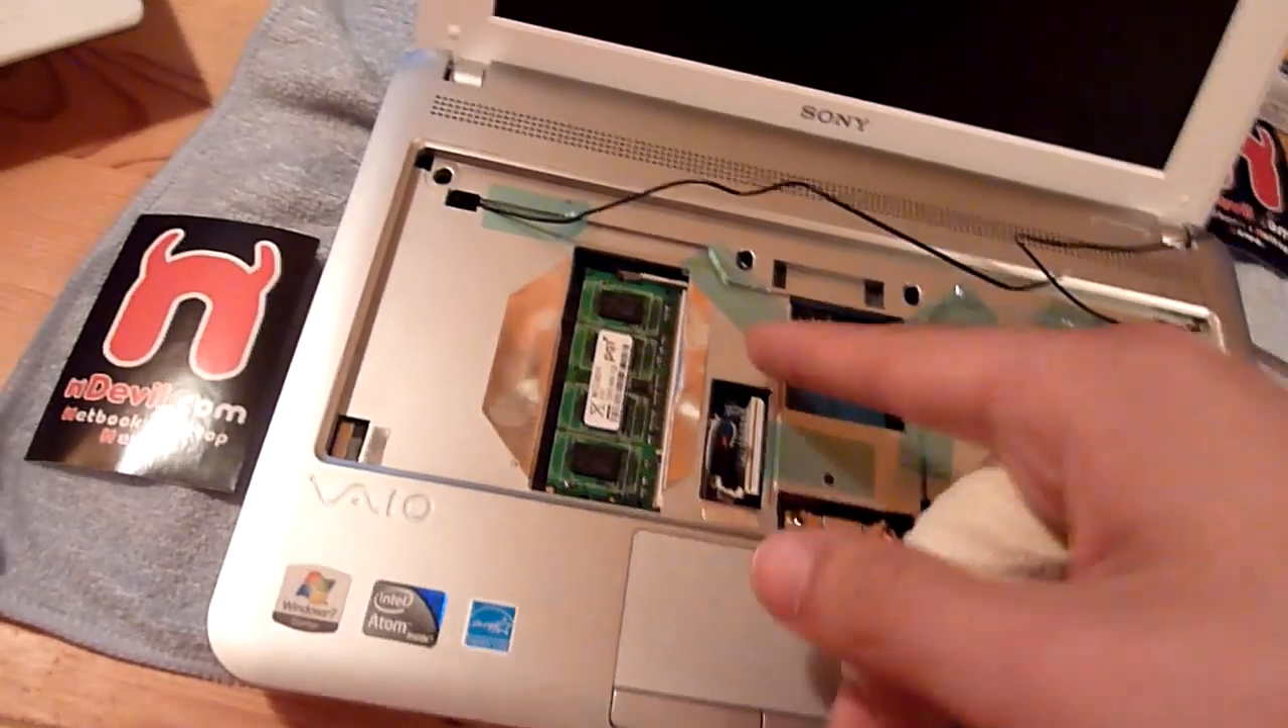As you can see I already took out the keyboard and usually these cables they are hidden under this tape and the keyboard is plugged in here.